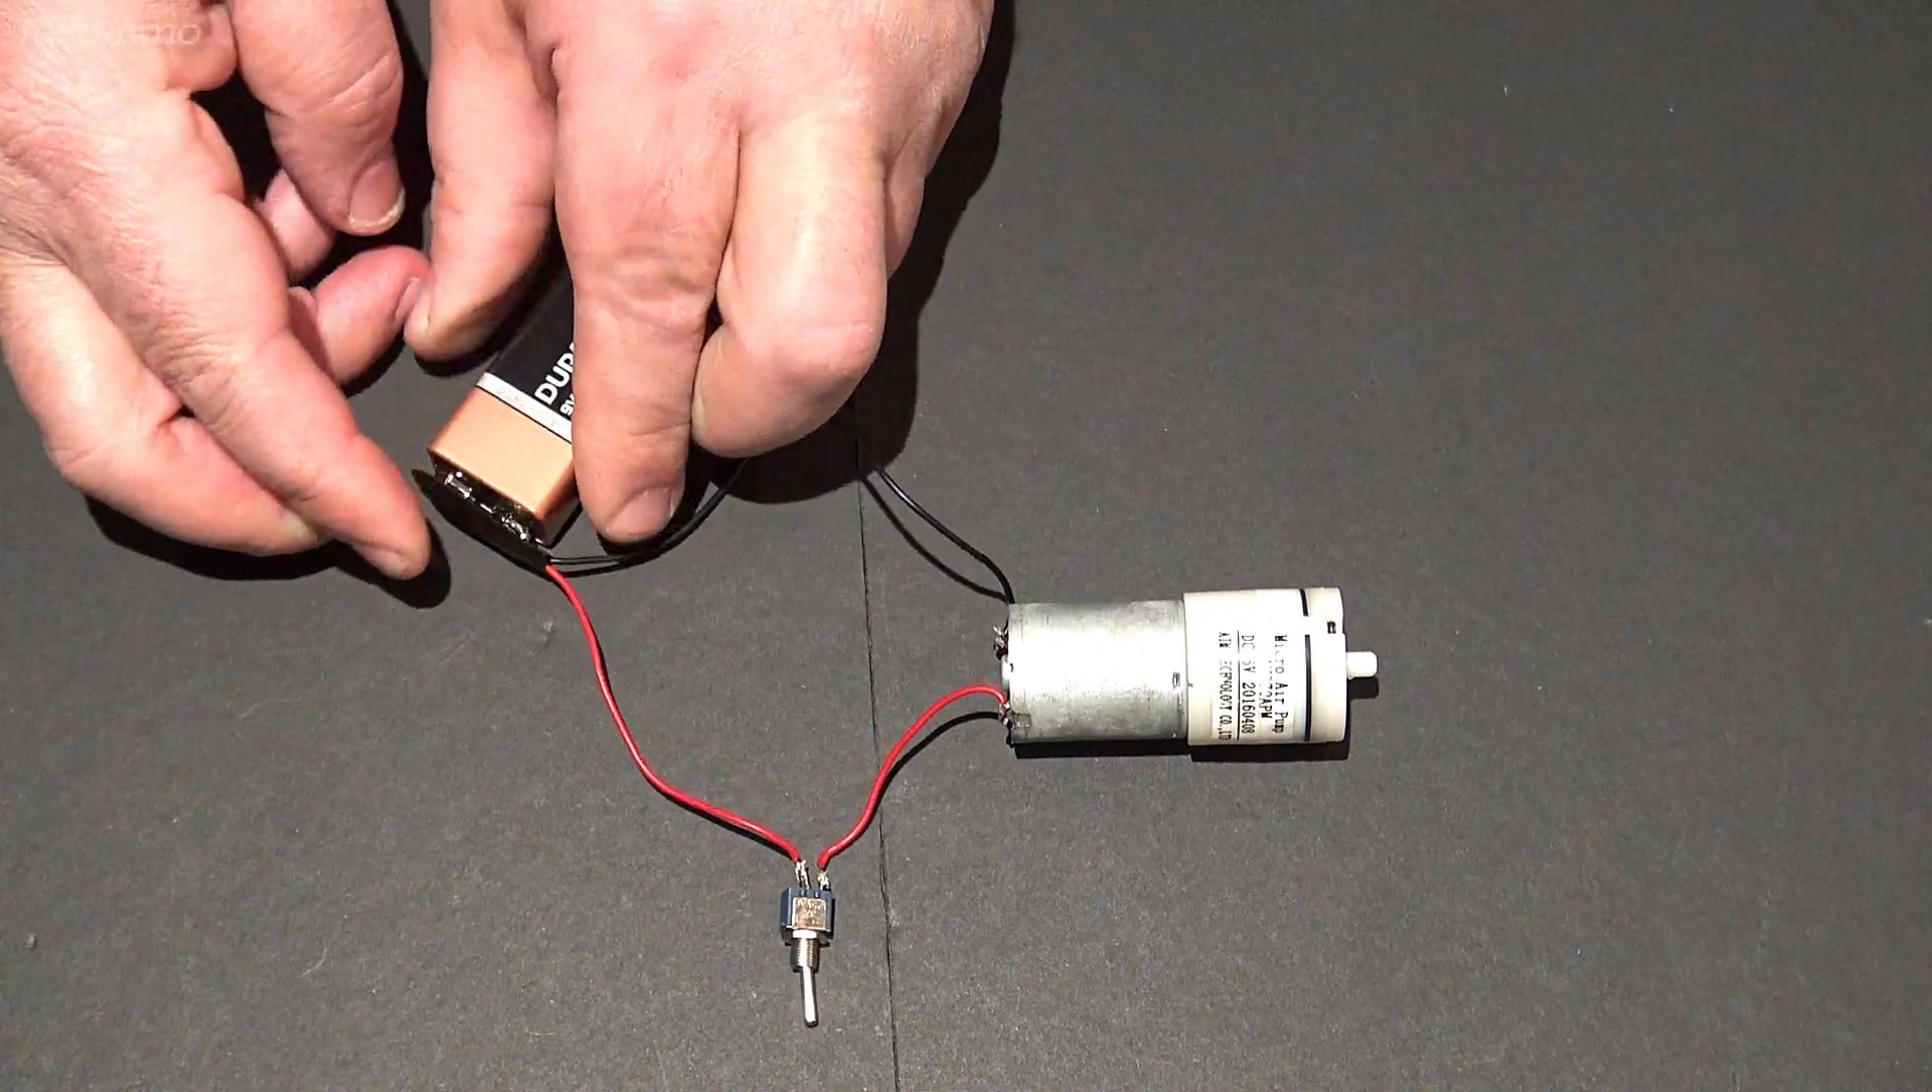We got the 9 volt connection the red wire goes to the on-off switch from the on-off switch to the motor and the black wire goes directly to the motor.